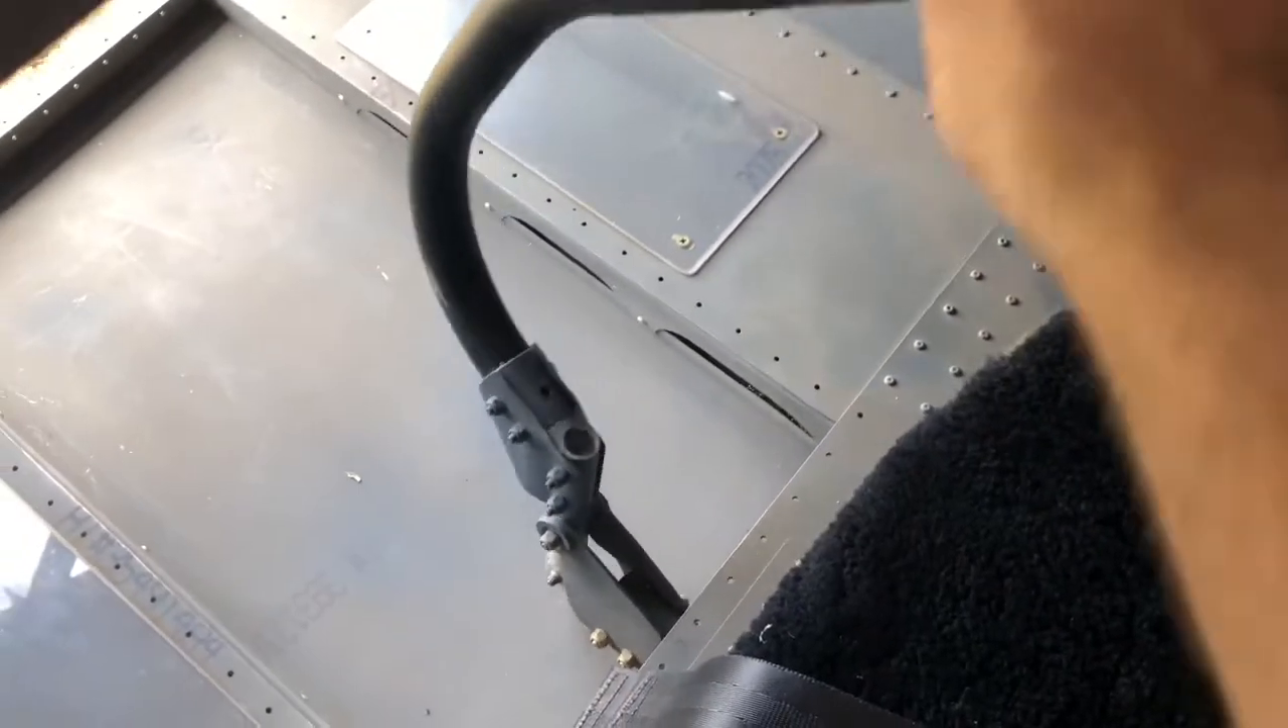Front stick is in. Not pretty but it'll do.